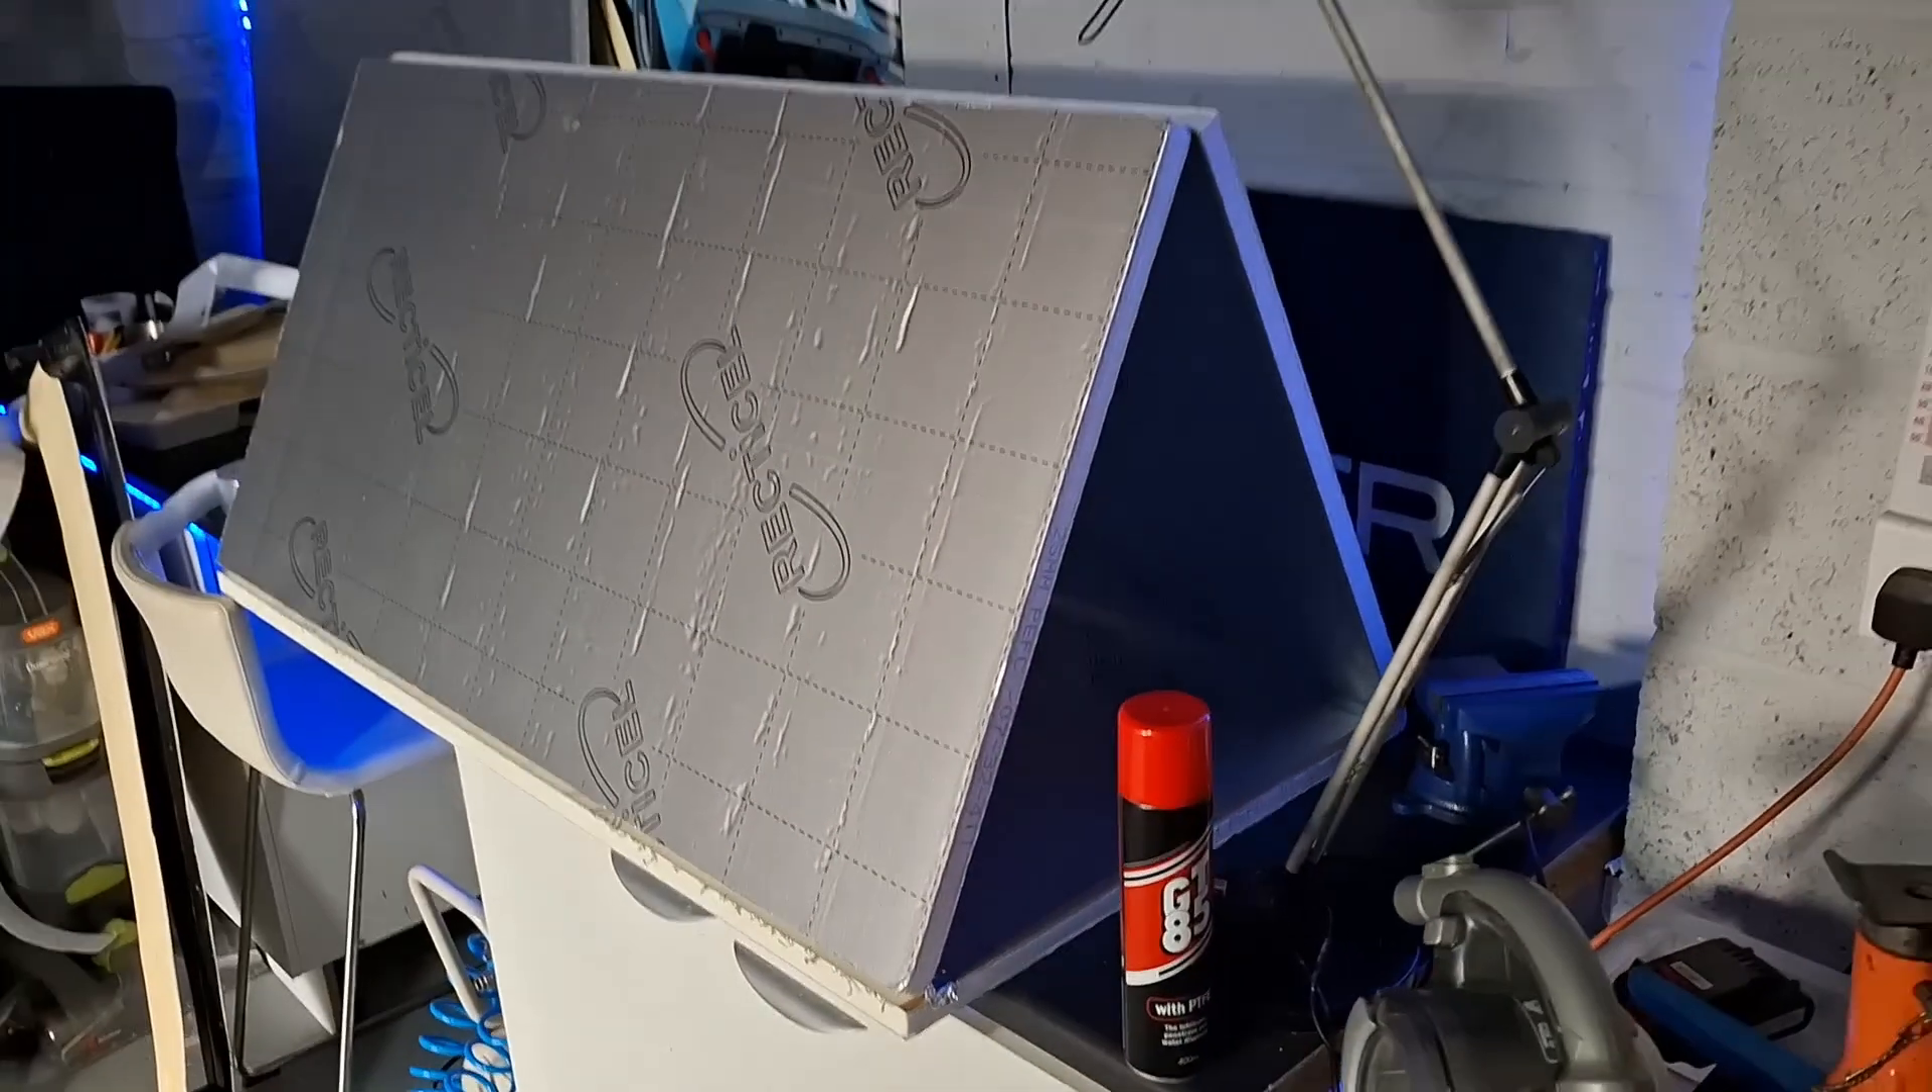So we have our beautiful Toblerone tube all ready to go and it's time to think about putting those end plates on.